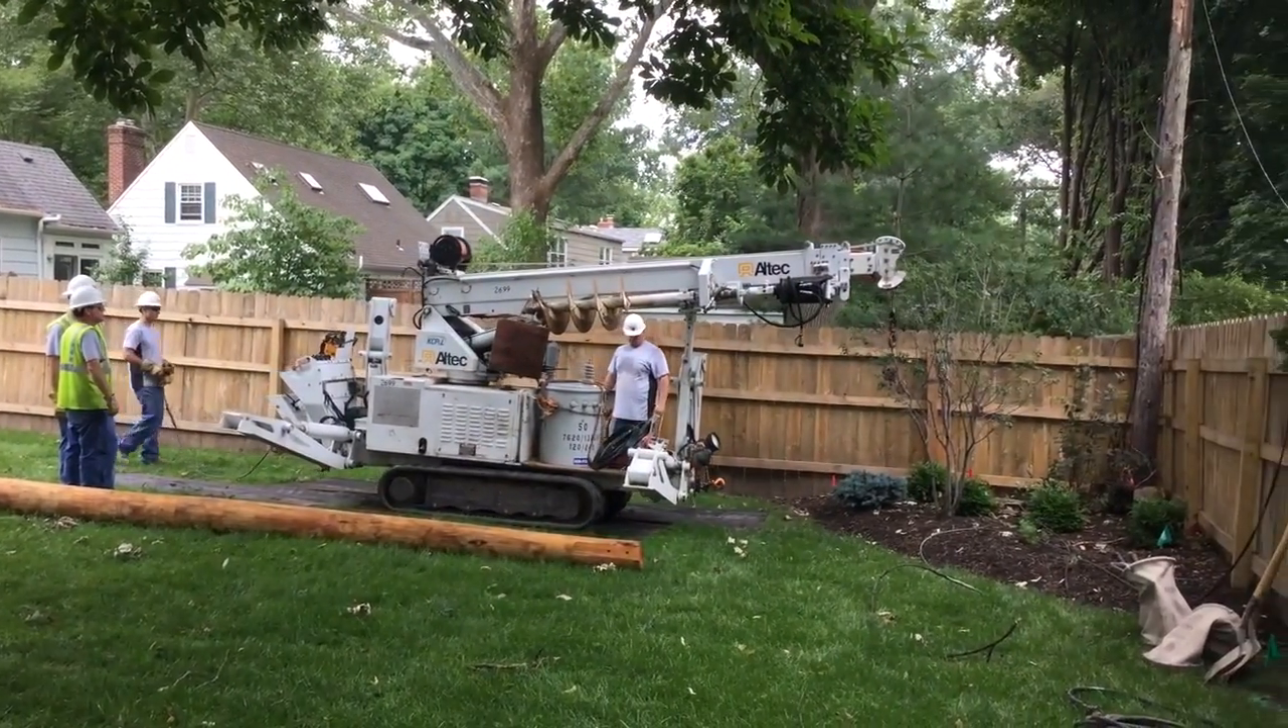The new pole has been set down already.